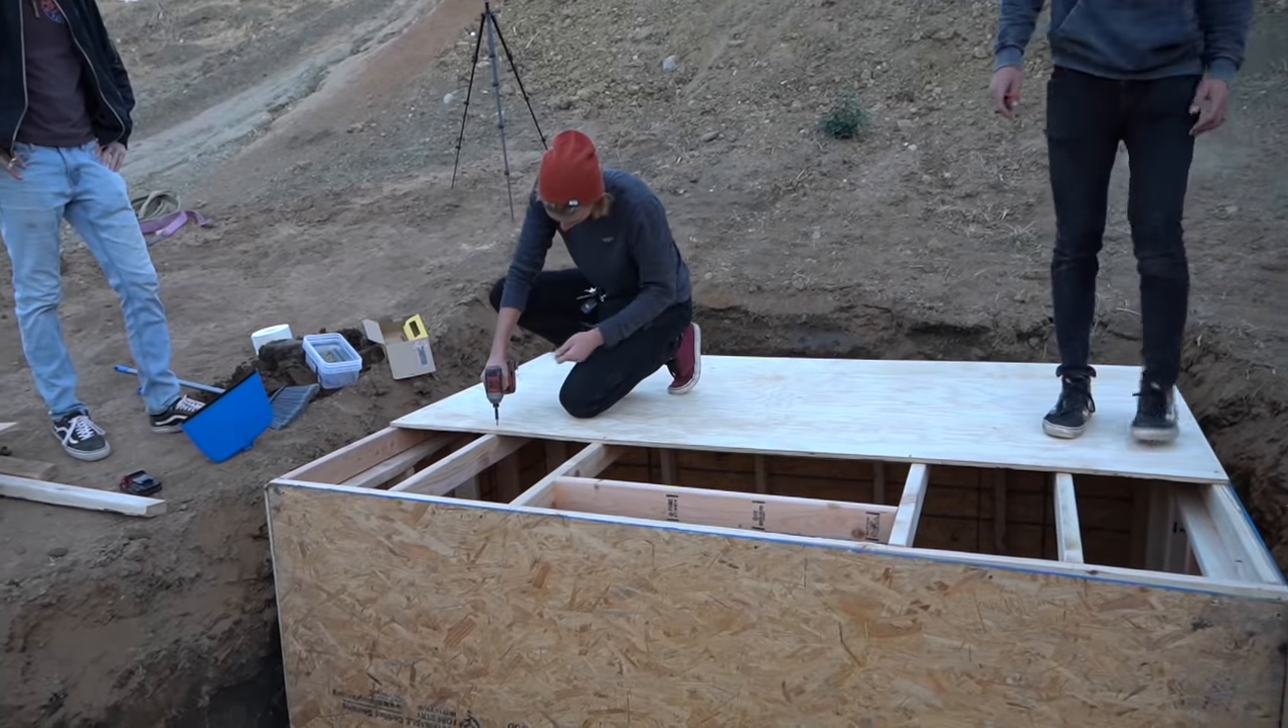We're almost complete with the box We're putting the roof on.